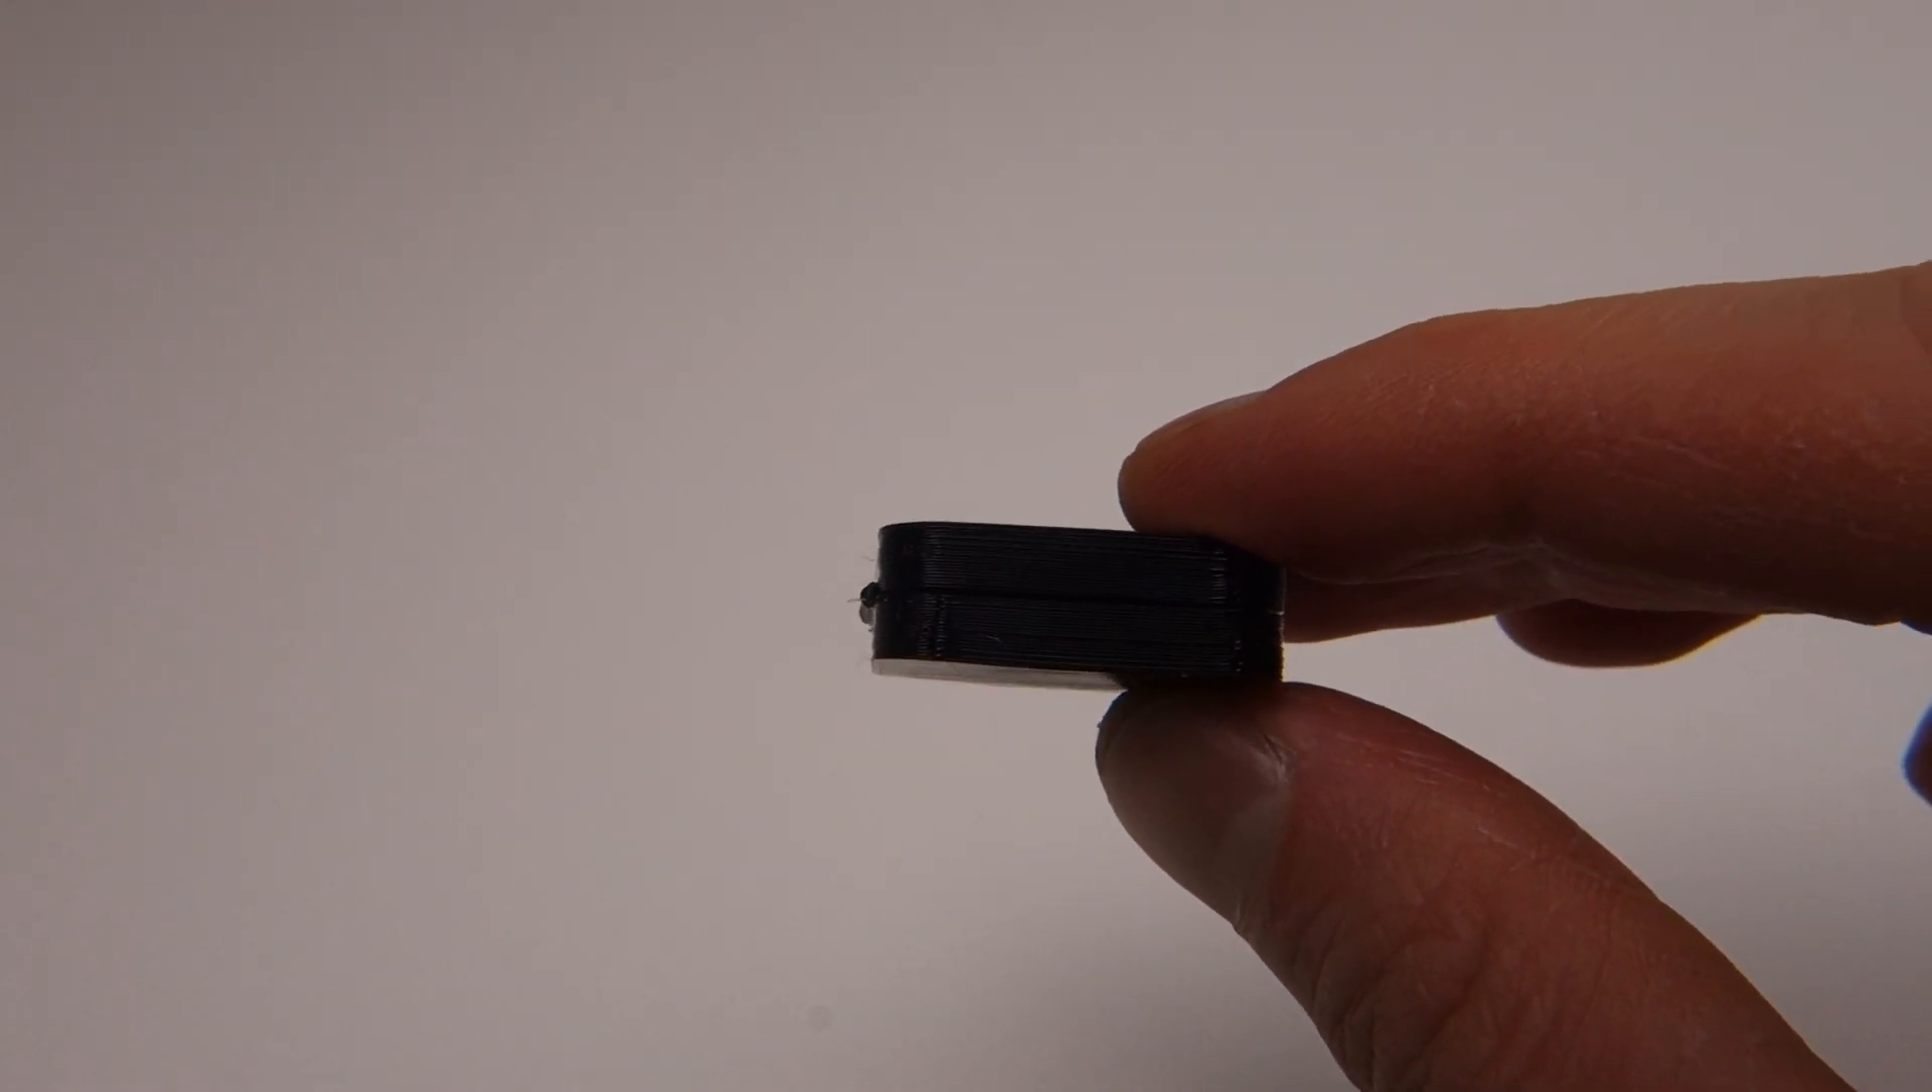And now the case fully closes.